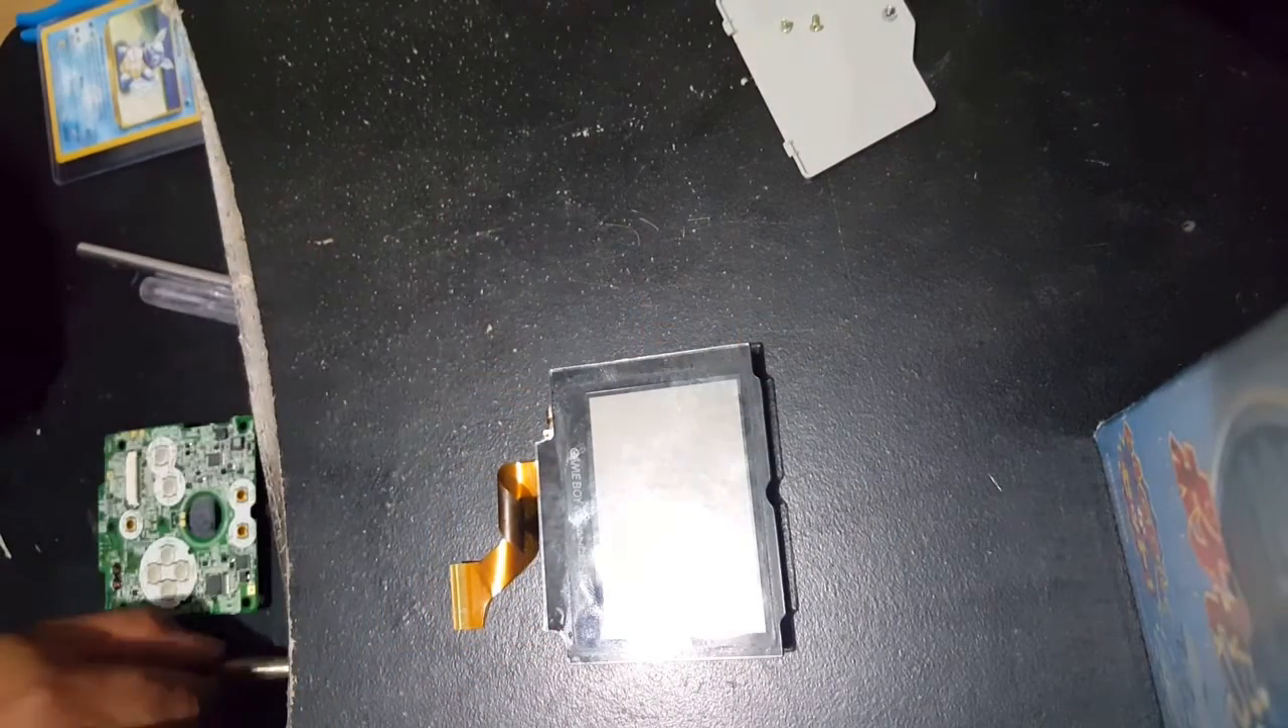If you've made it this far, you've successfully removed the screen from the SP.